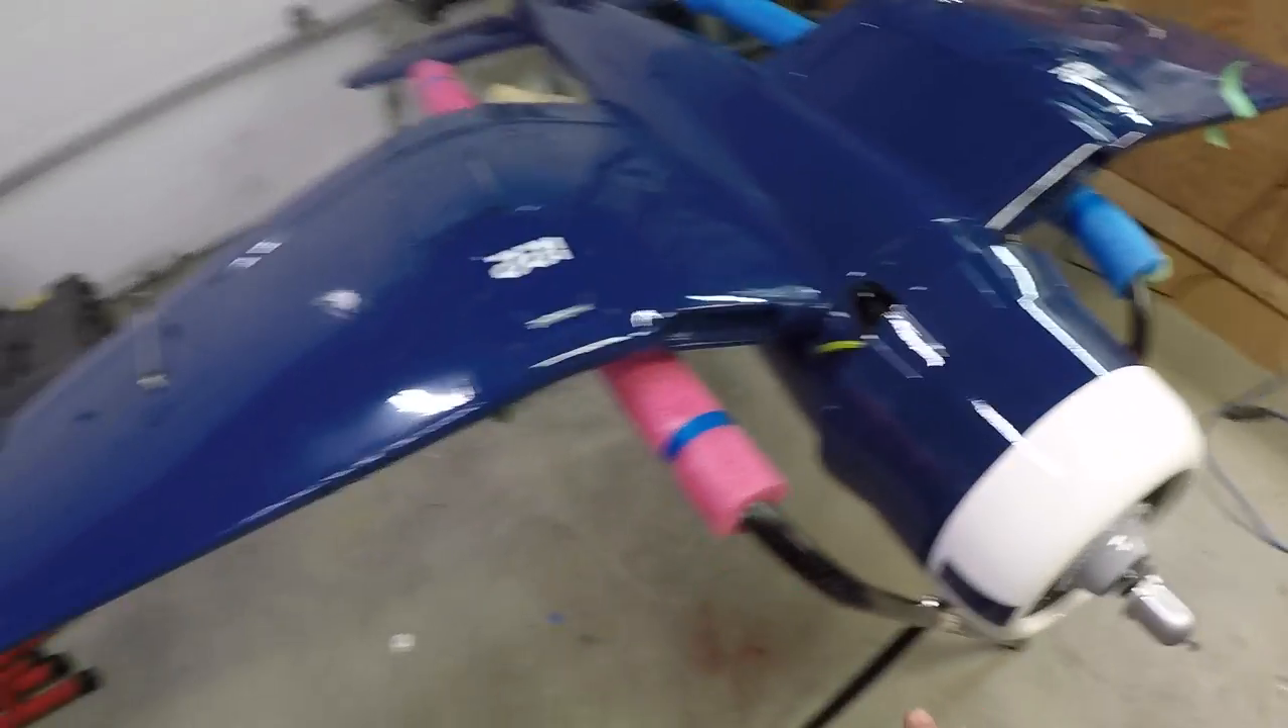The cowl's uh installed and the reason the cowl is installed is for the weathering that's going to happen.